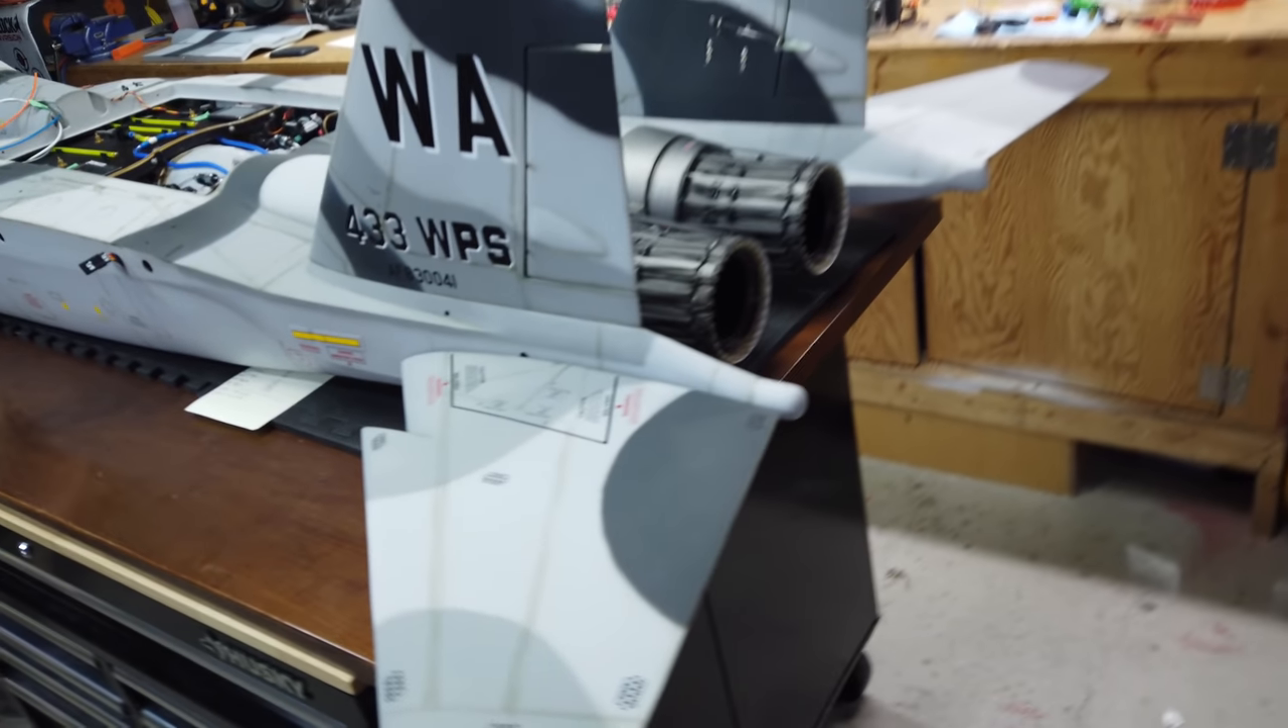All right rudders and elevators or vertical stabs and horizontal stabs are complete.